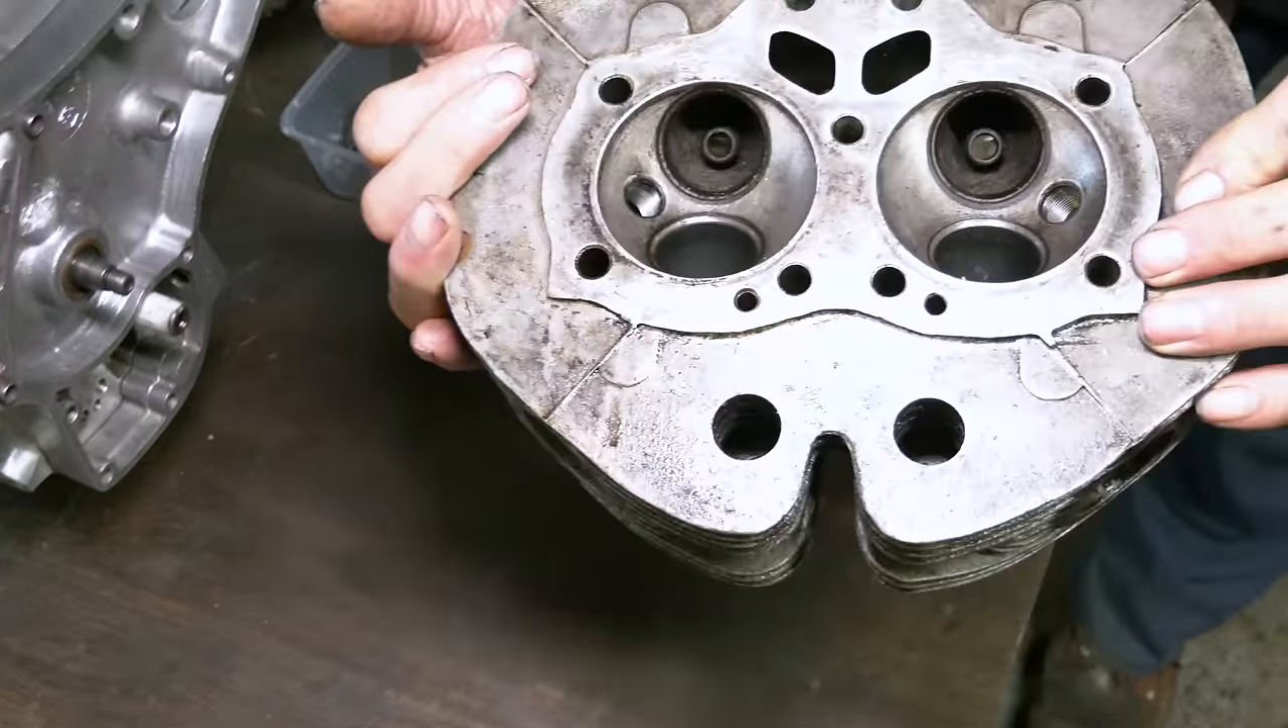The cylinder head I haven't done much with. I've dropped the valves out, and it needs a really good clean up.